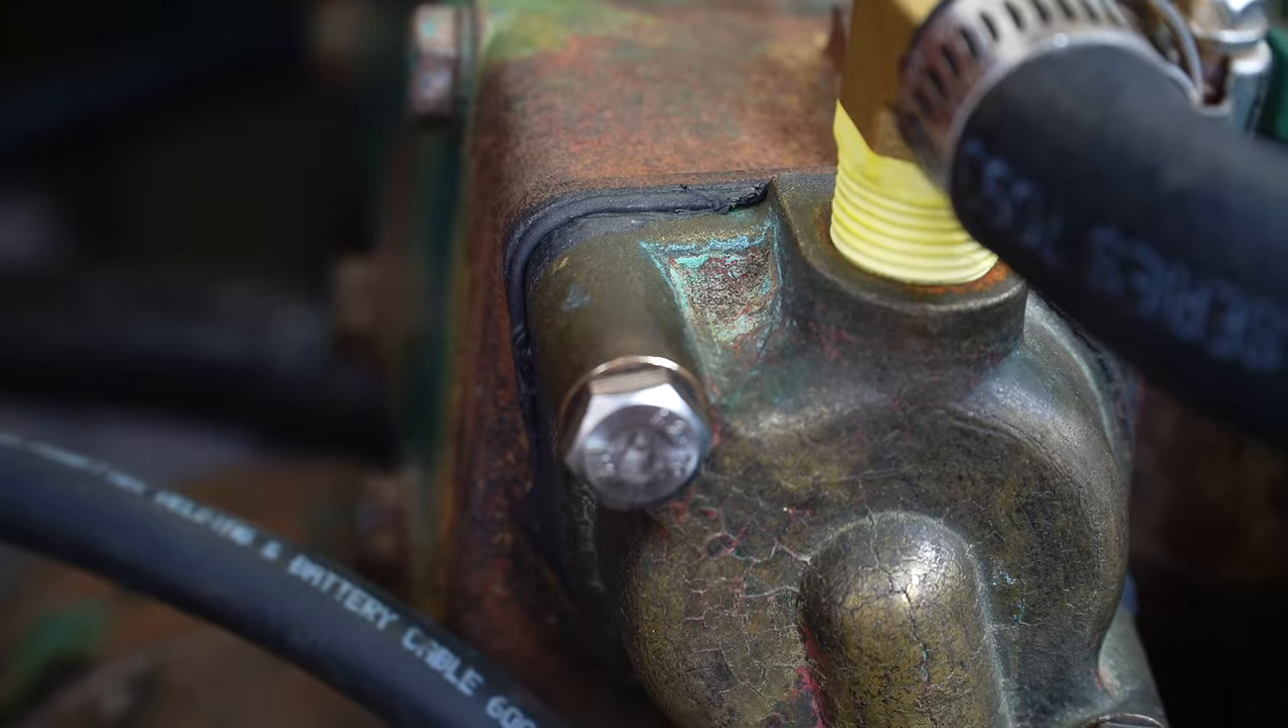And I could visibly see the gasket material showing a nice little cushy seal.